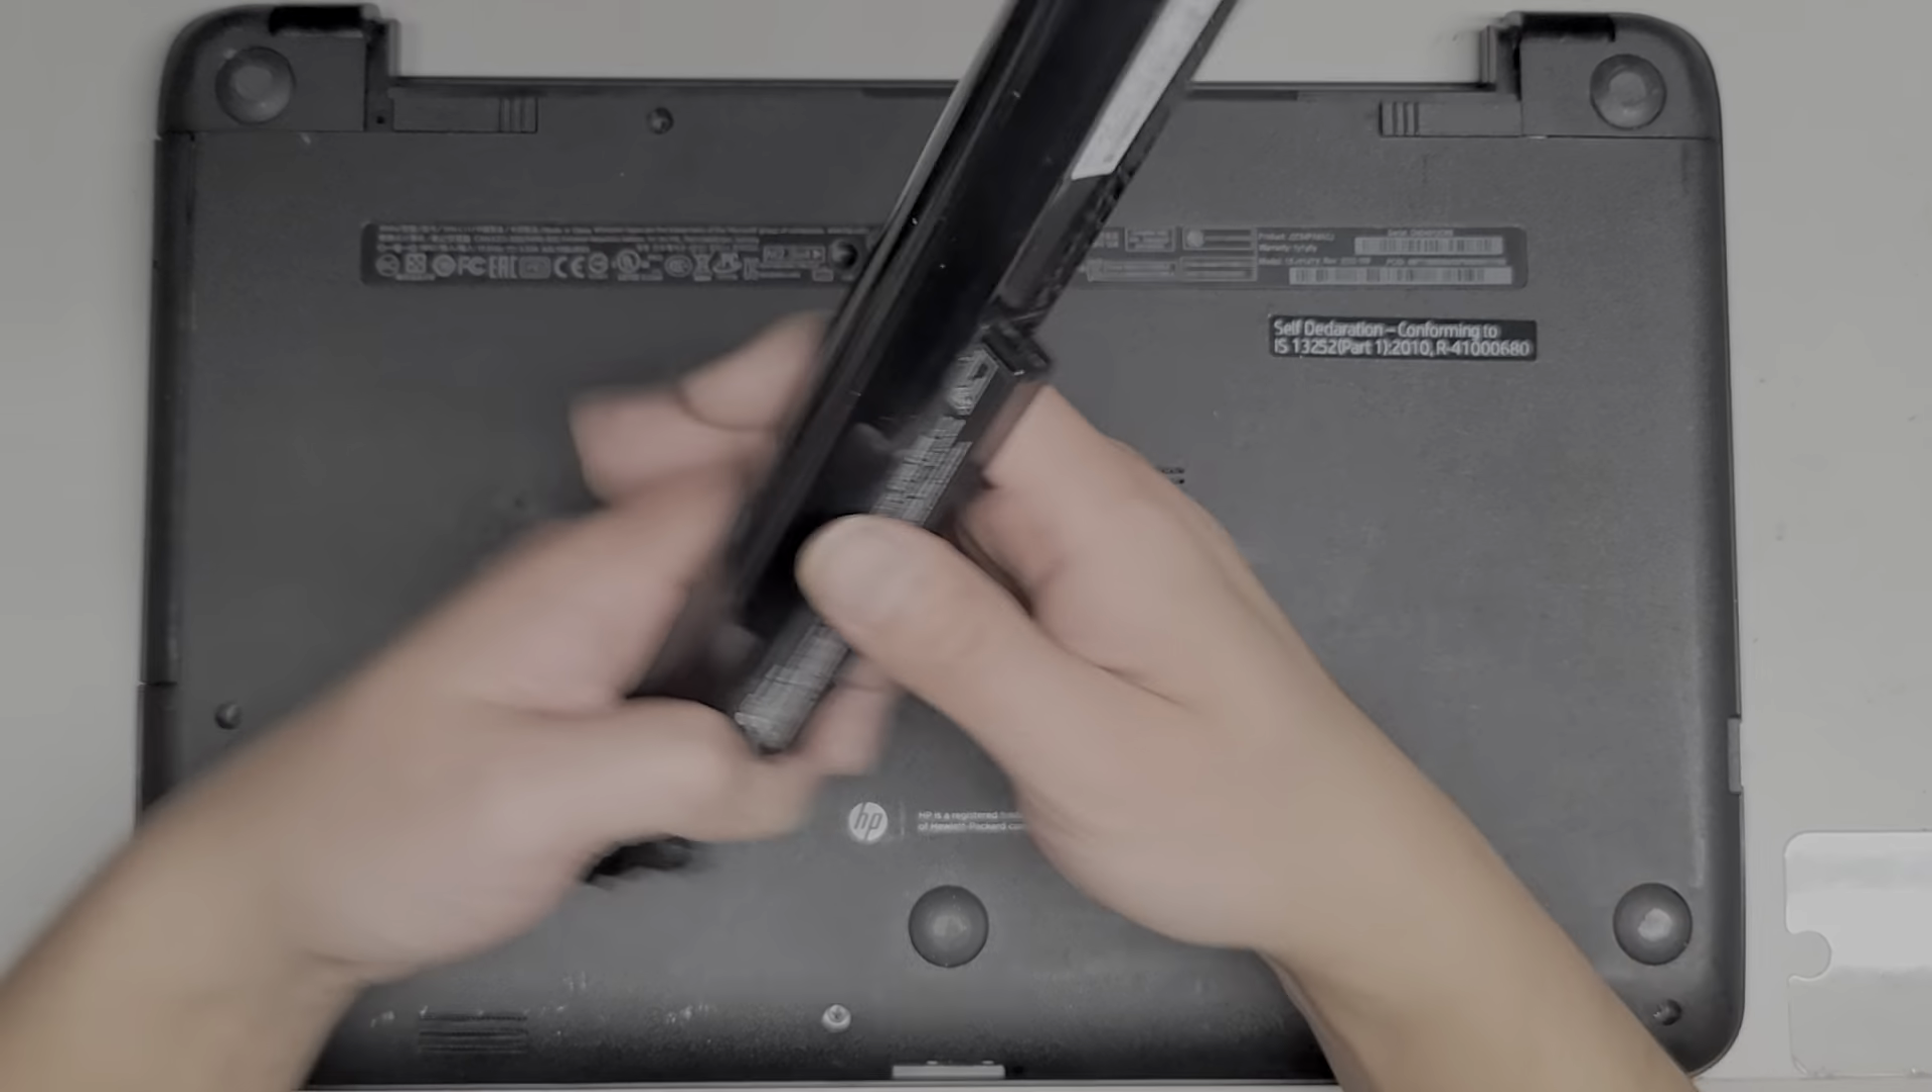All that's left is to put the battery back in.